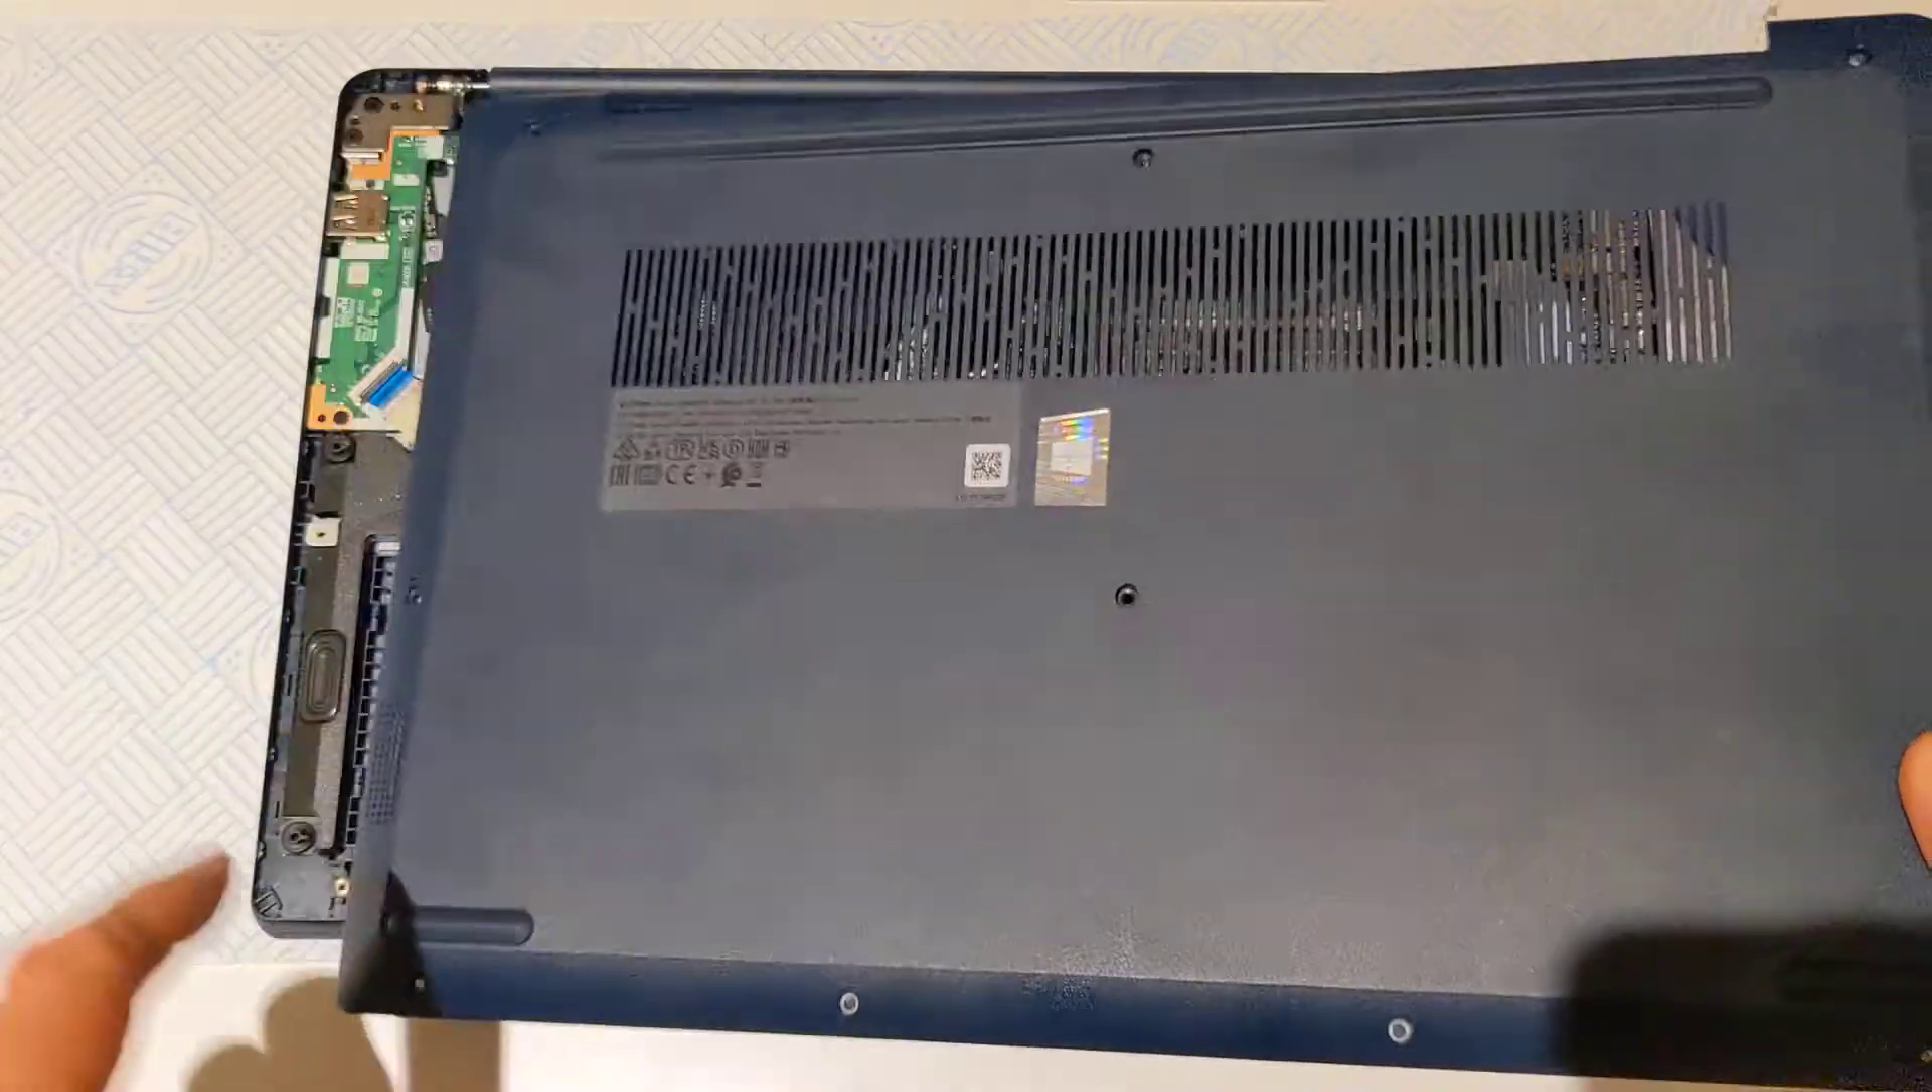Here is the top. So this top would normally be on.